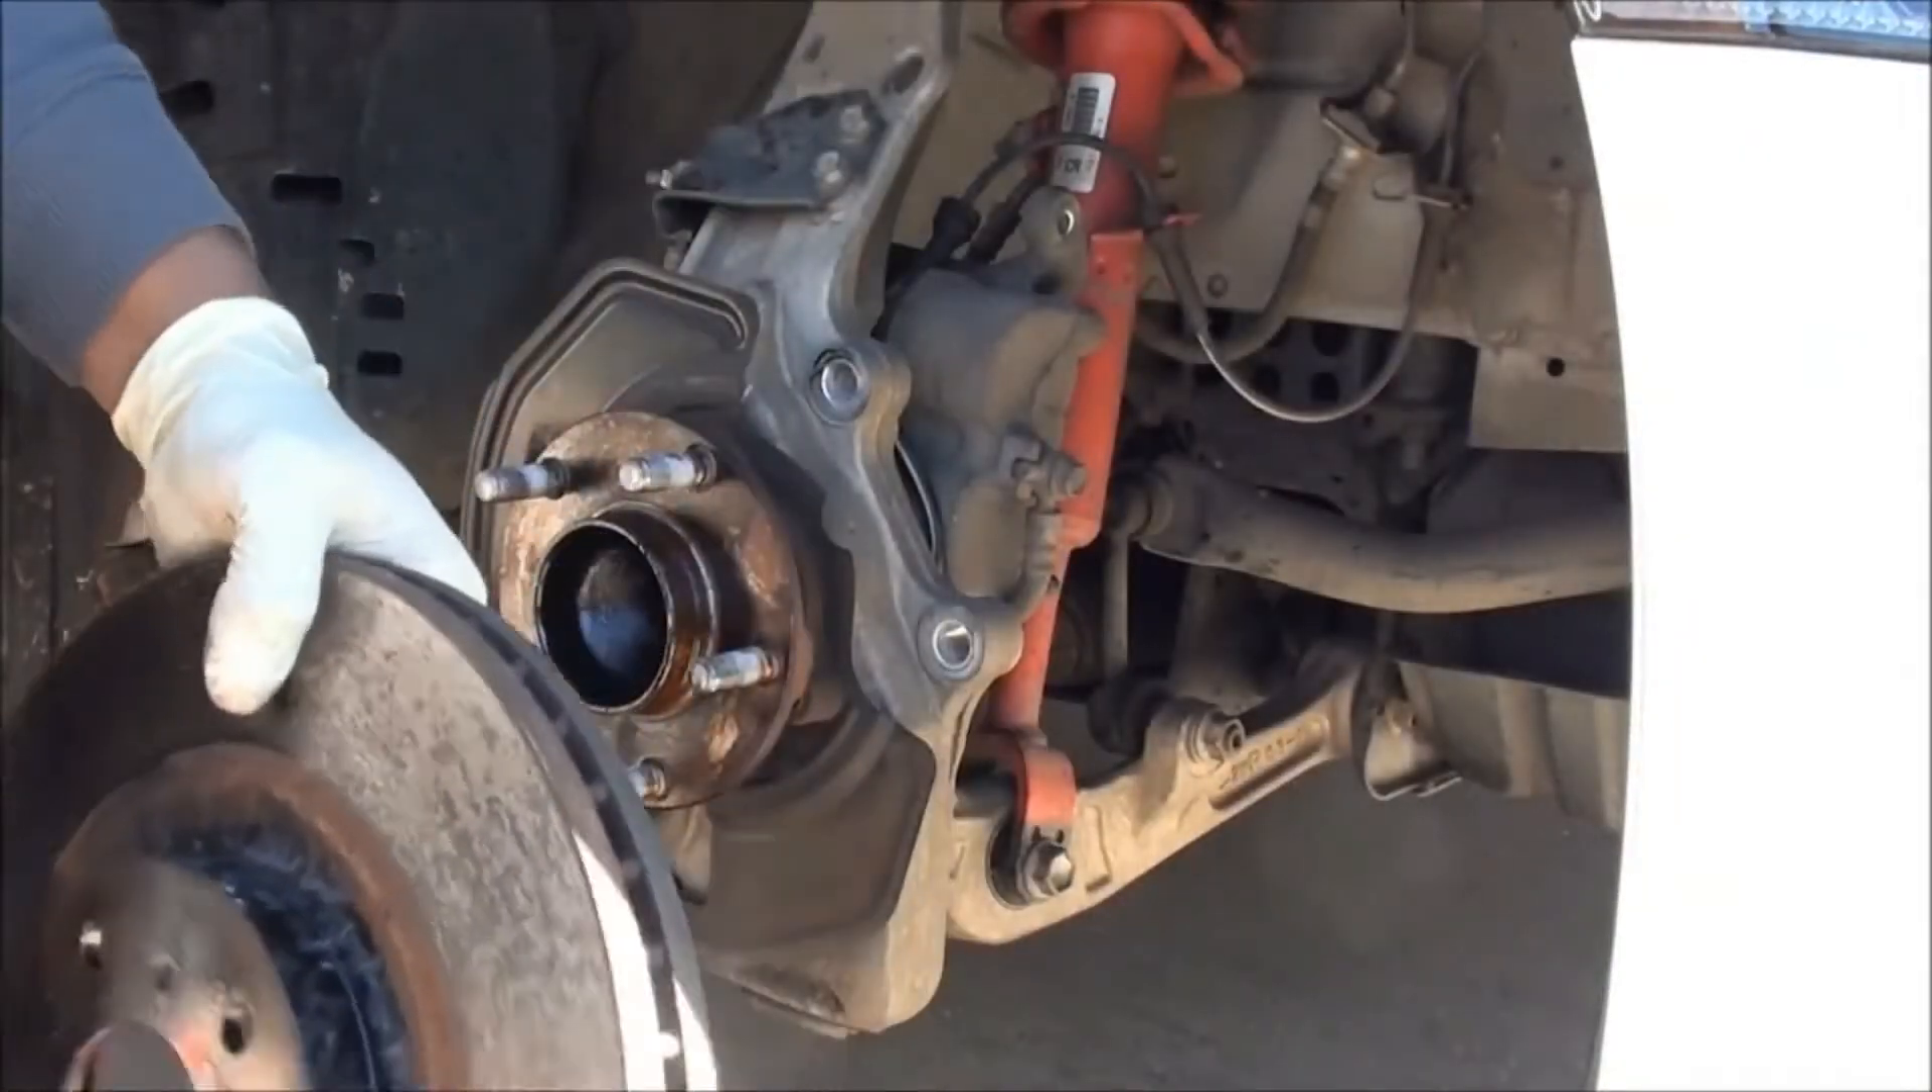Now the wheel hub is exposed.